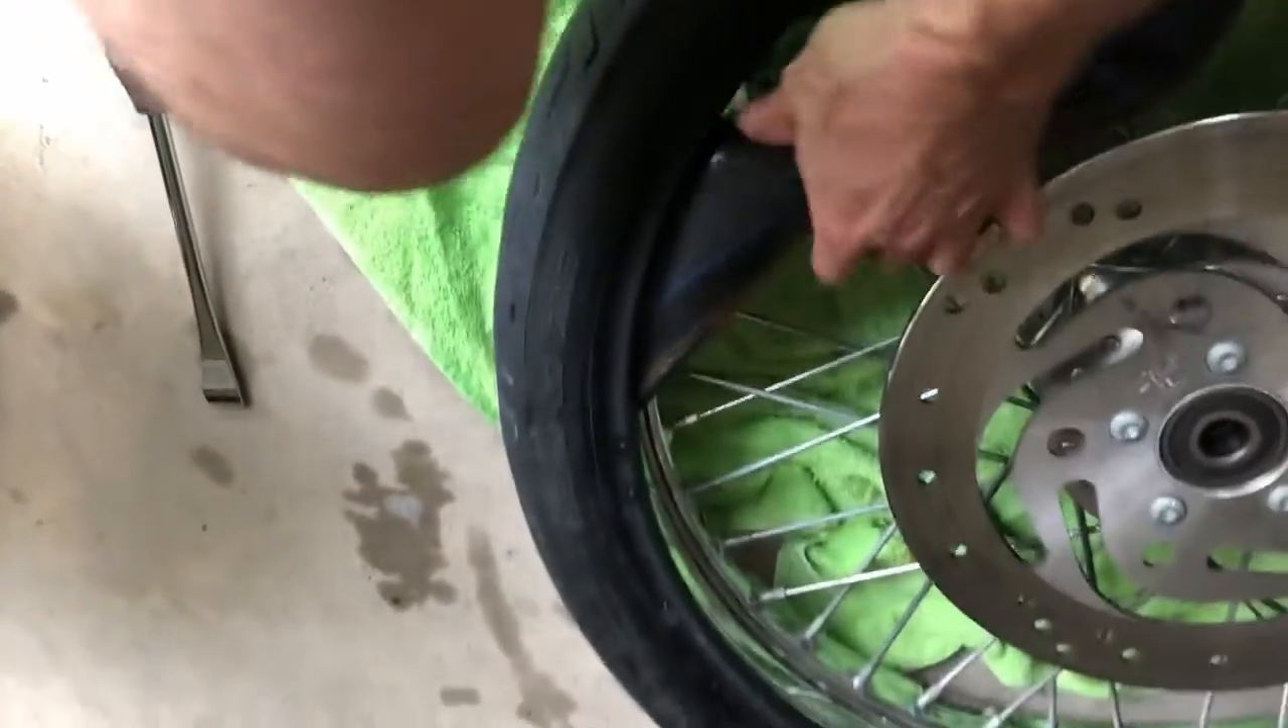And so we're halfway through the process of just getting the tire off.